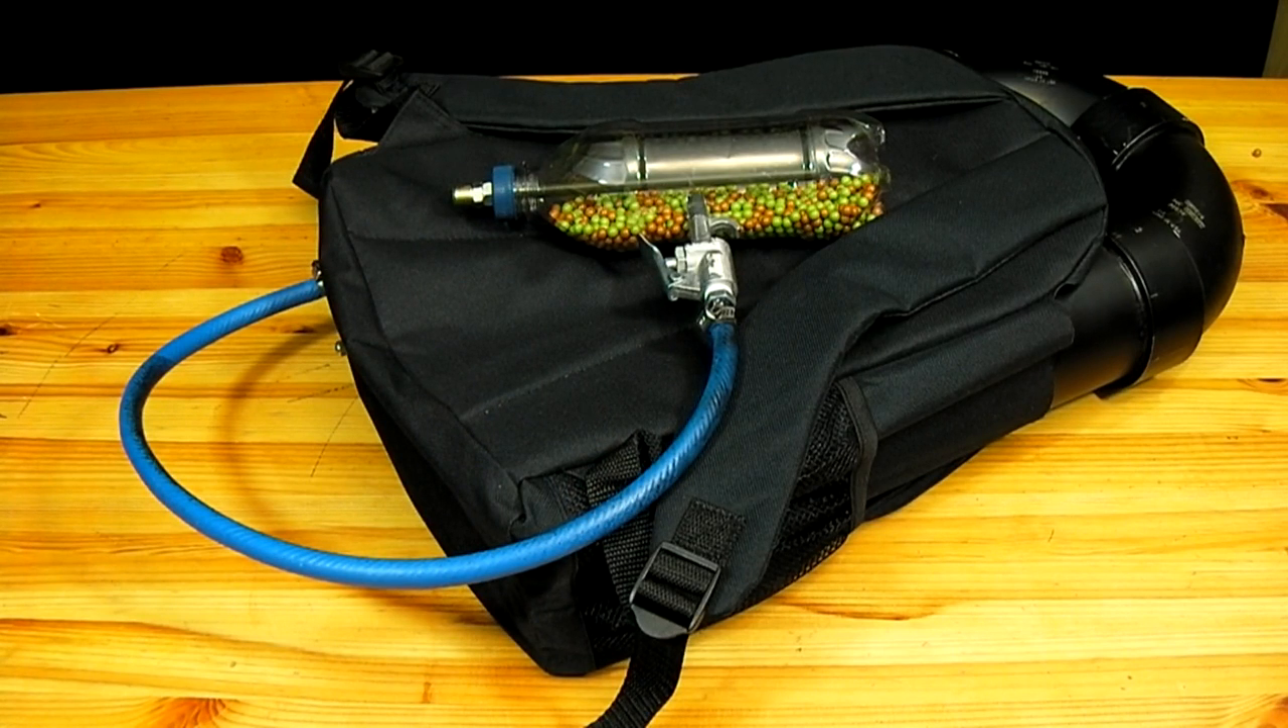The air line coming from the backpack is now pushed onto the fitting.